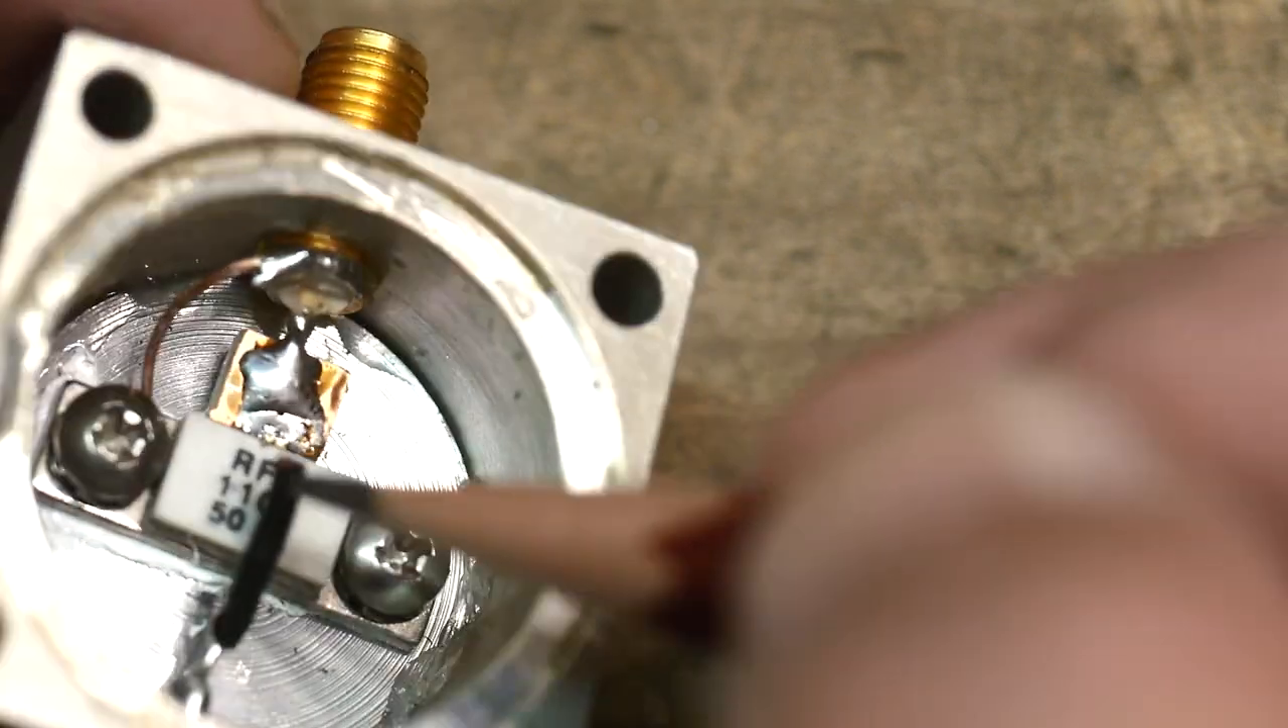And then here is my little RF connection soldered here. It goes directly to the resistor, so it keeps the path short.